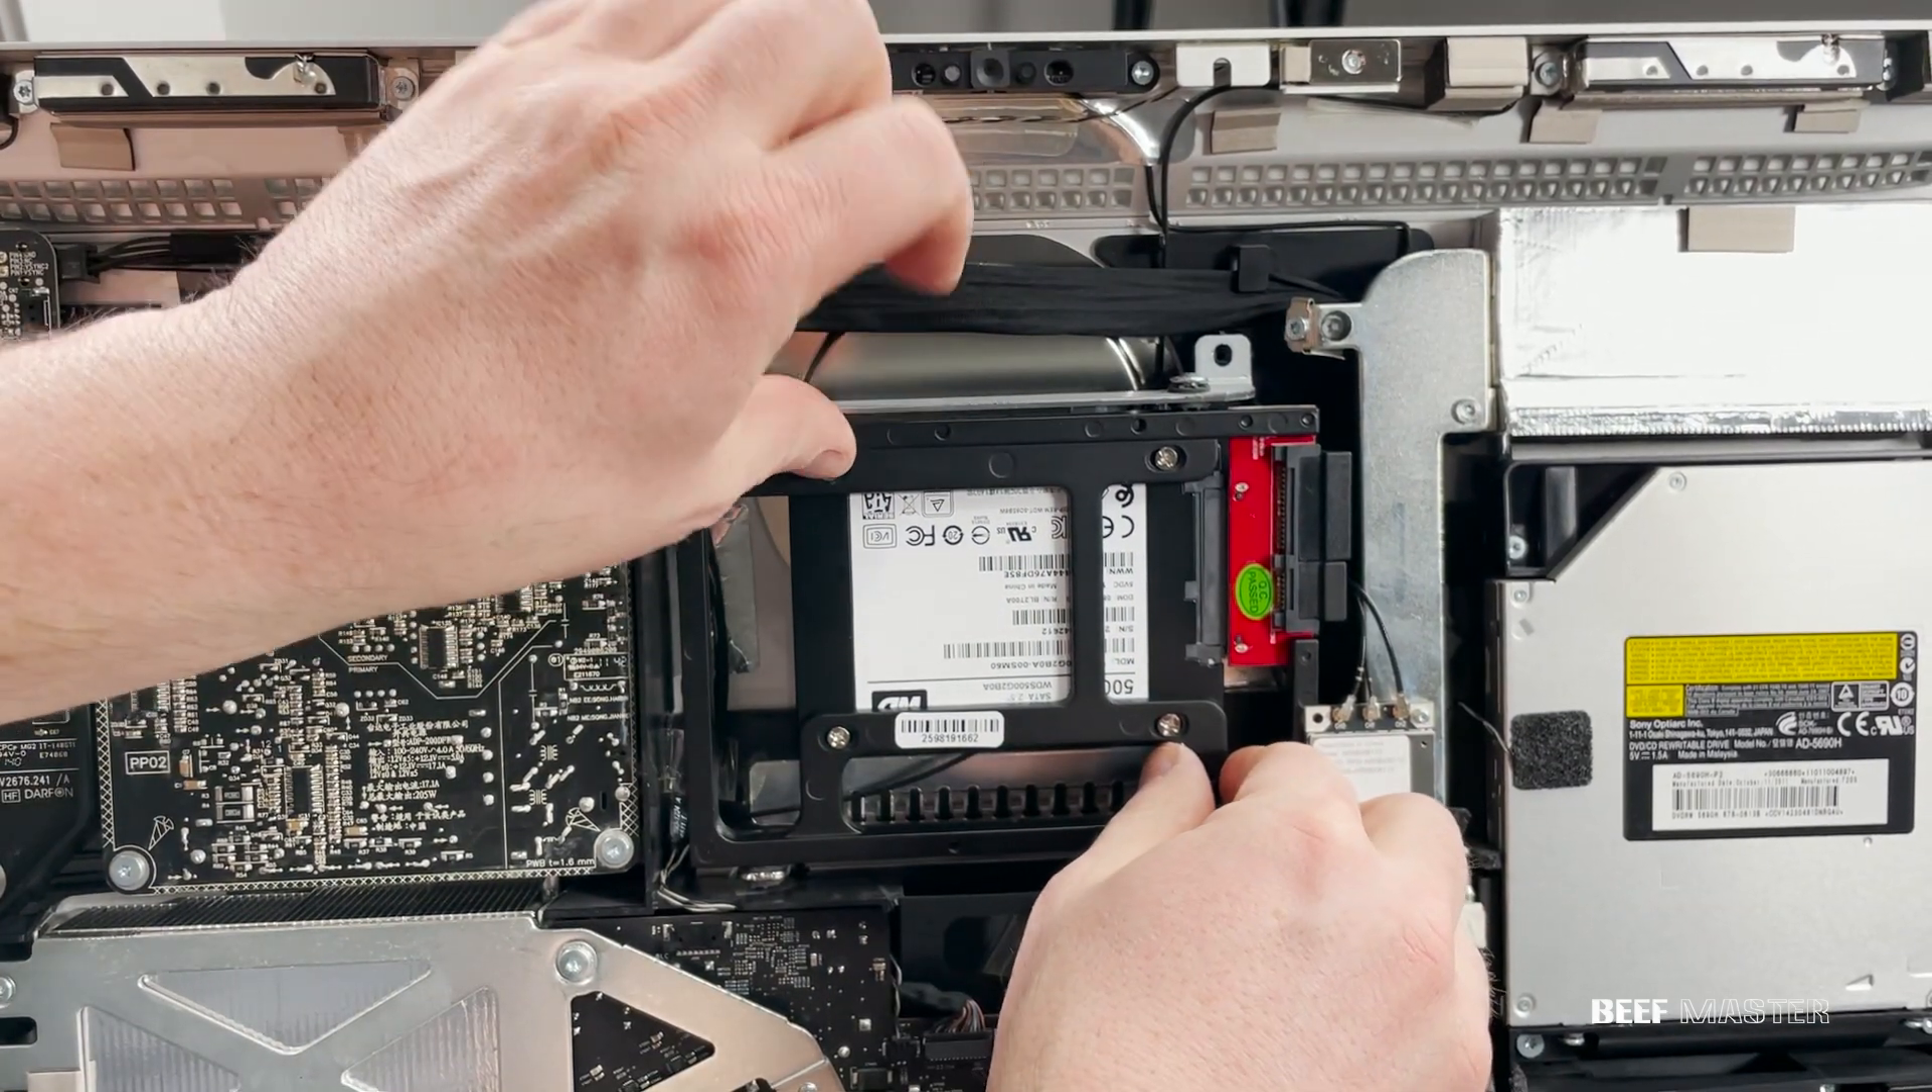With the SSD in place I can now tighten the screws down and put everything back together.